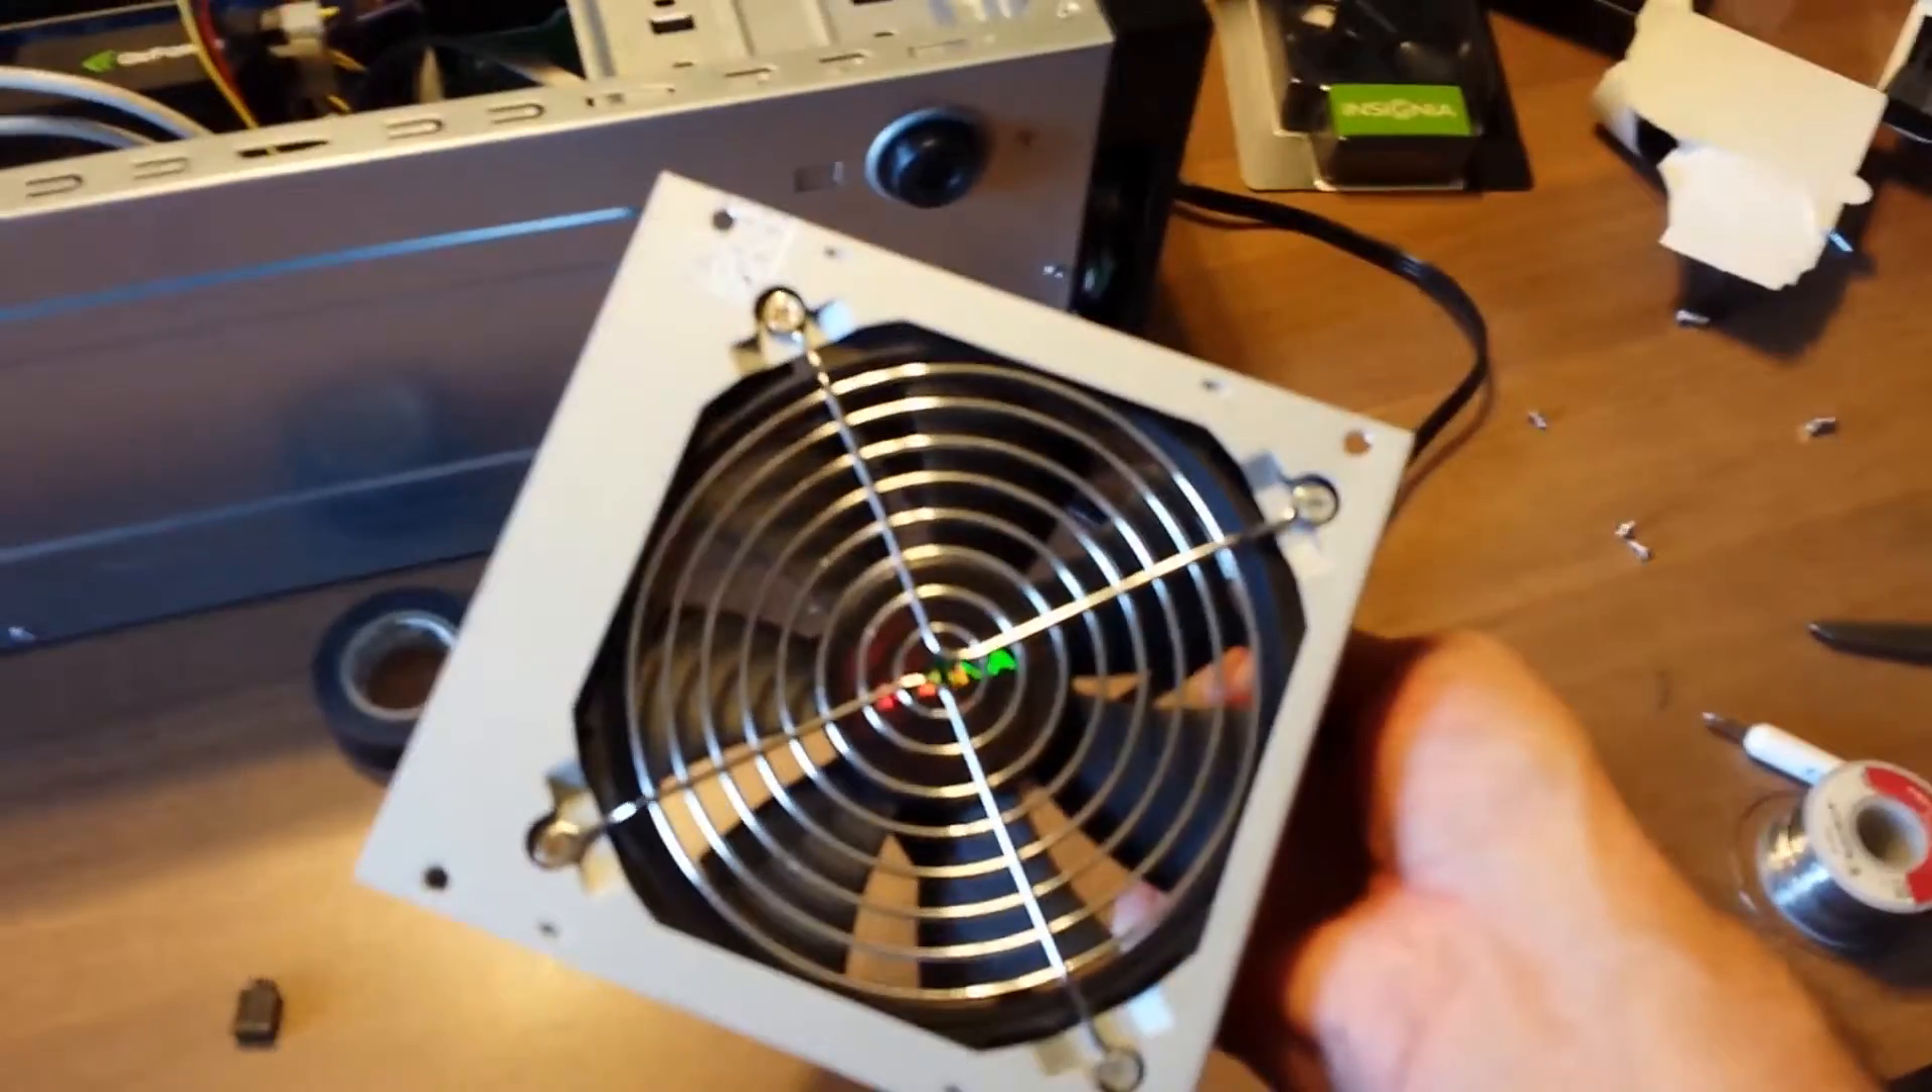All right so we now have our uh replacement cooling fan installed. We got these nice little uh shiny screws on there.